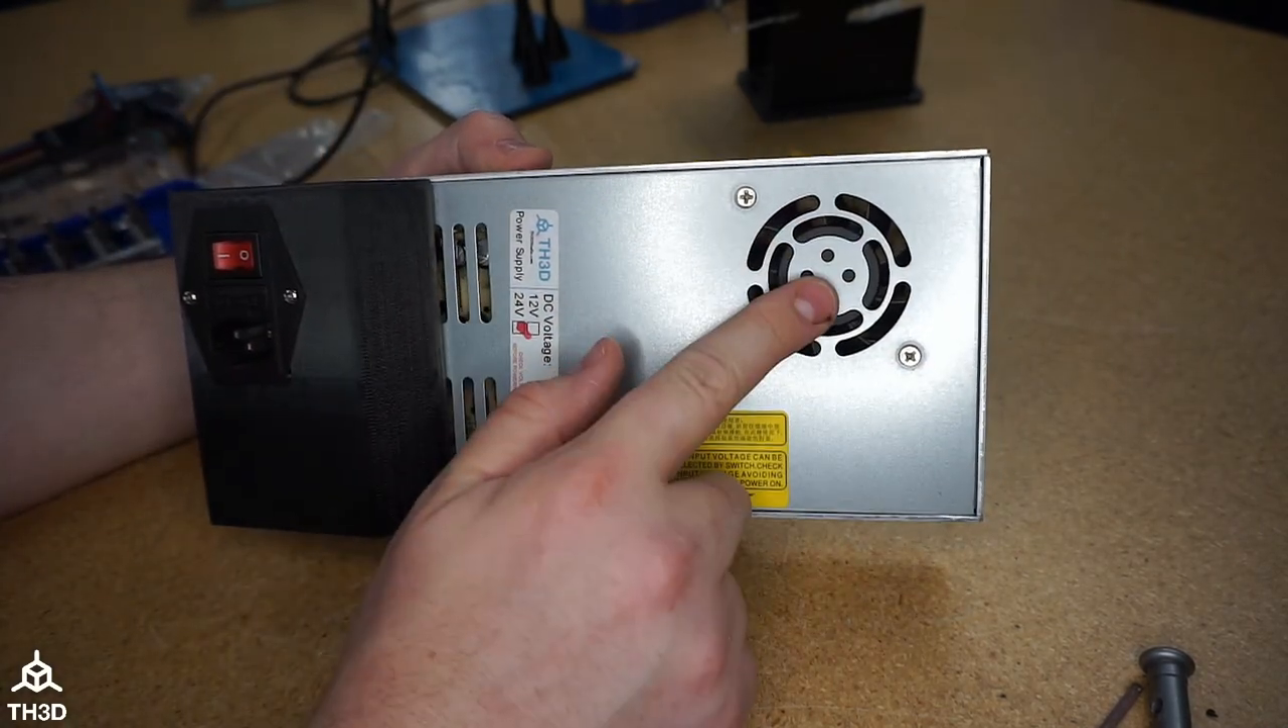So just like that, I've got my power supply reassembled.